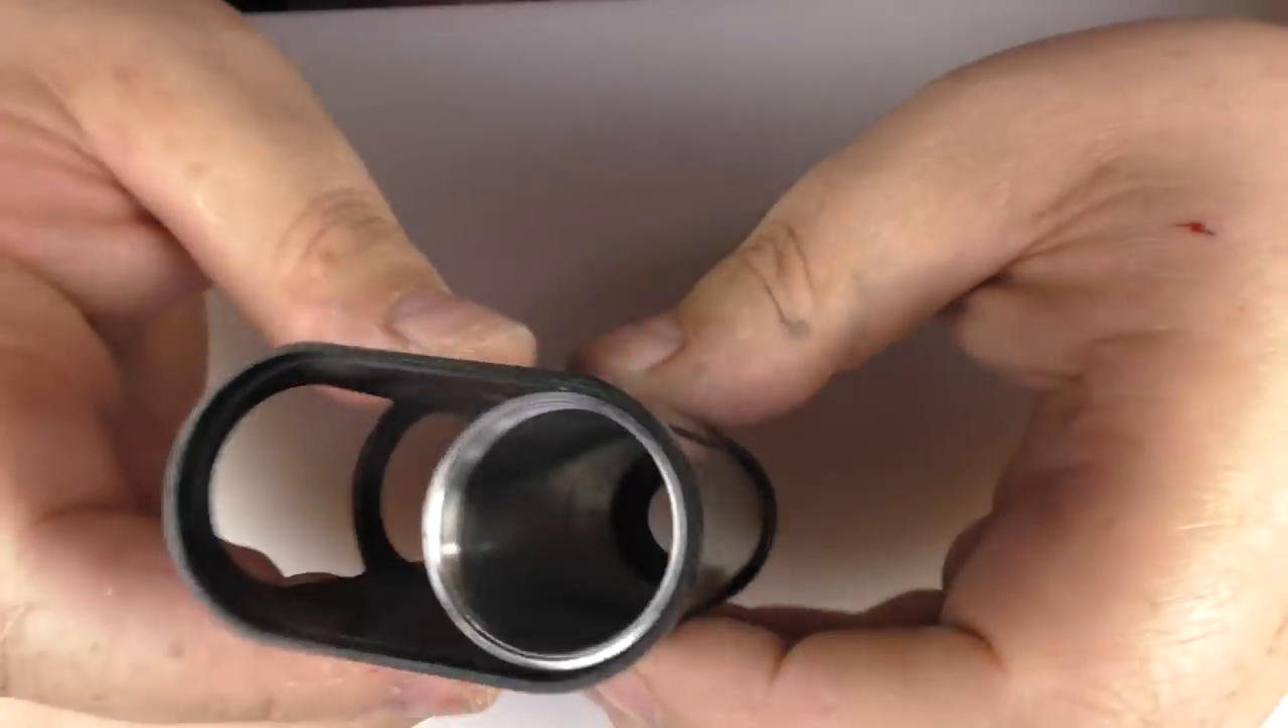So my tube is now cut and I've now inserted it in and you can see that you've got, see that lip that's running around there?